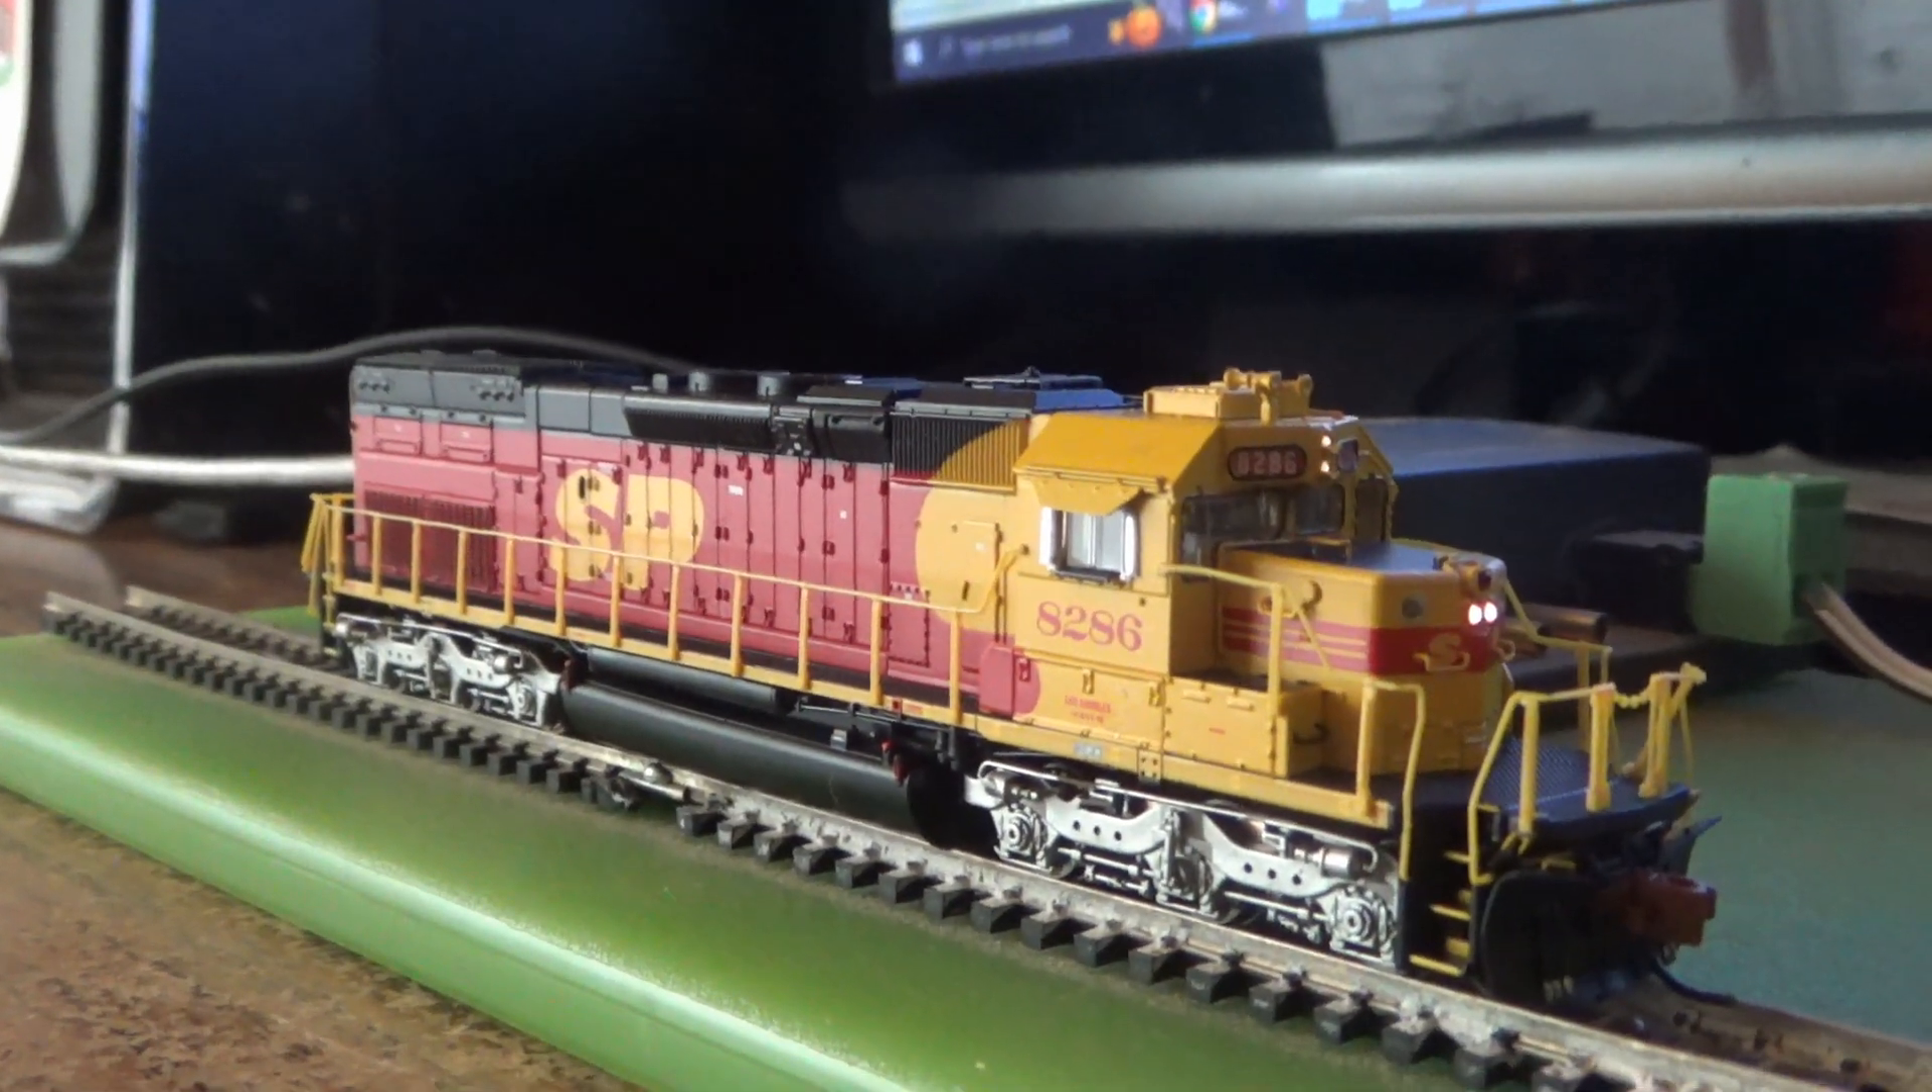All right, I have the shell back on and have it programmed.